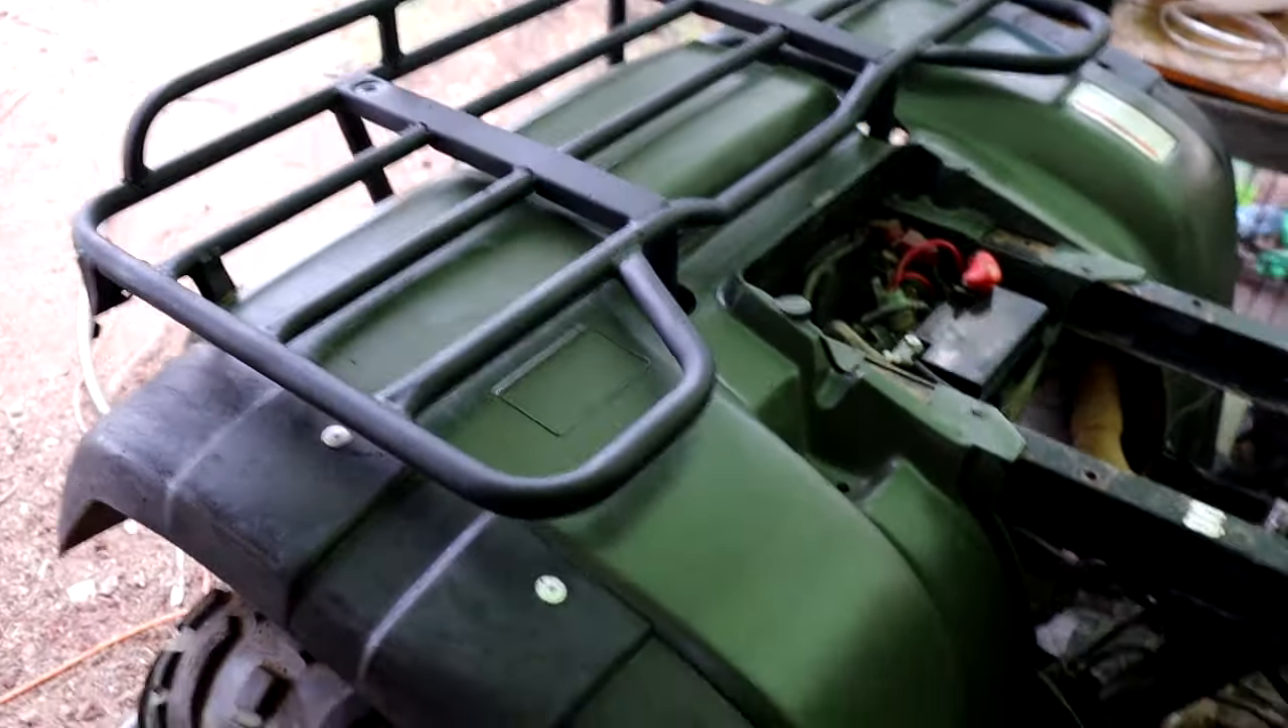Awesome, I got the old paint off, got my racks back on.